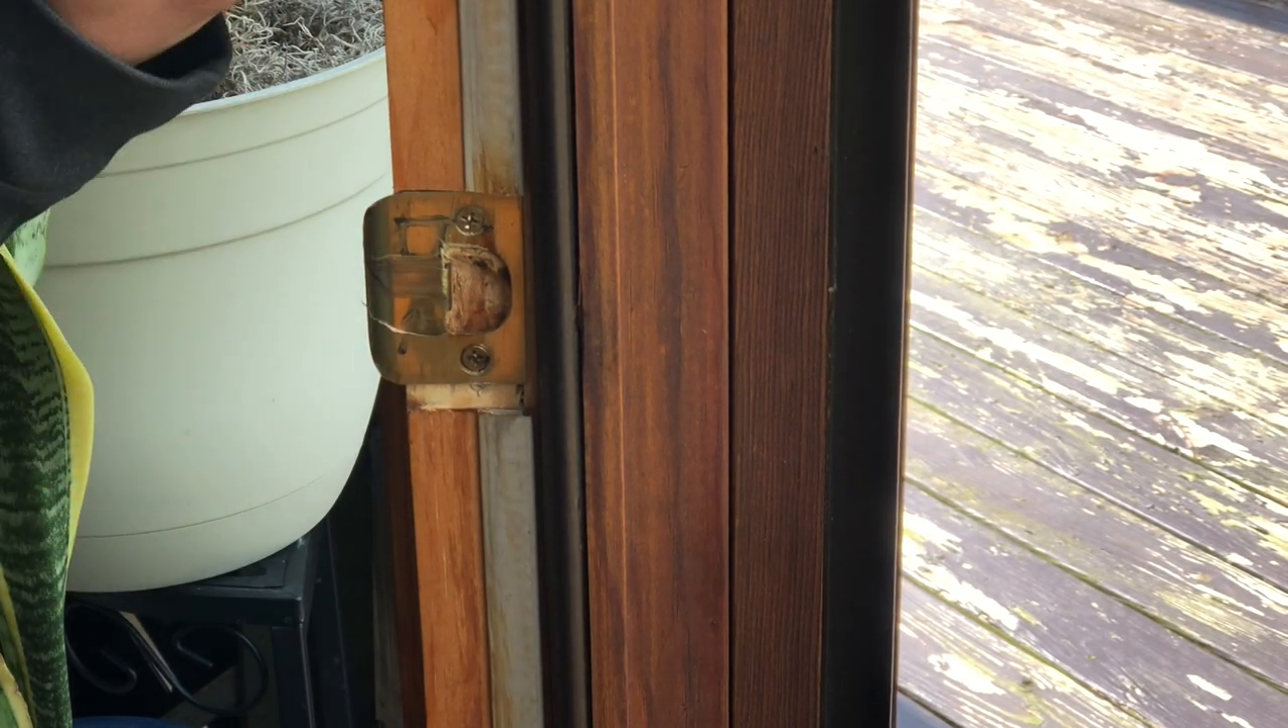Our strike plate's back in place.